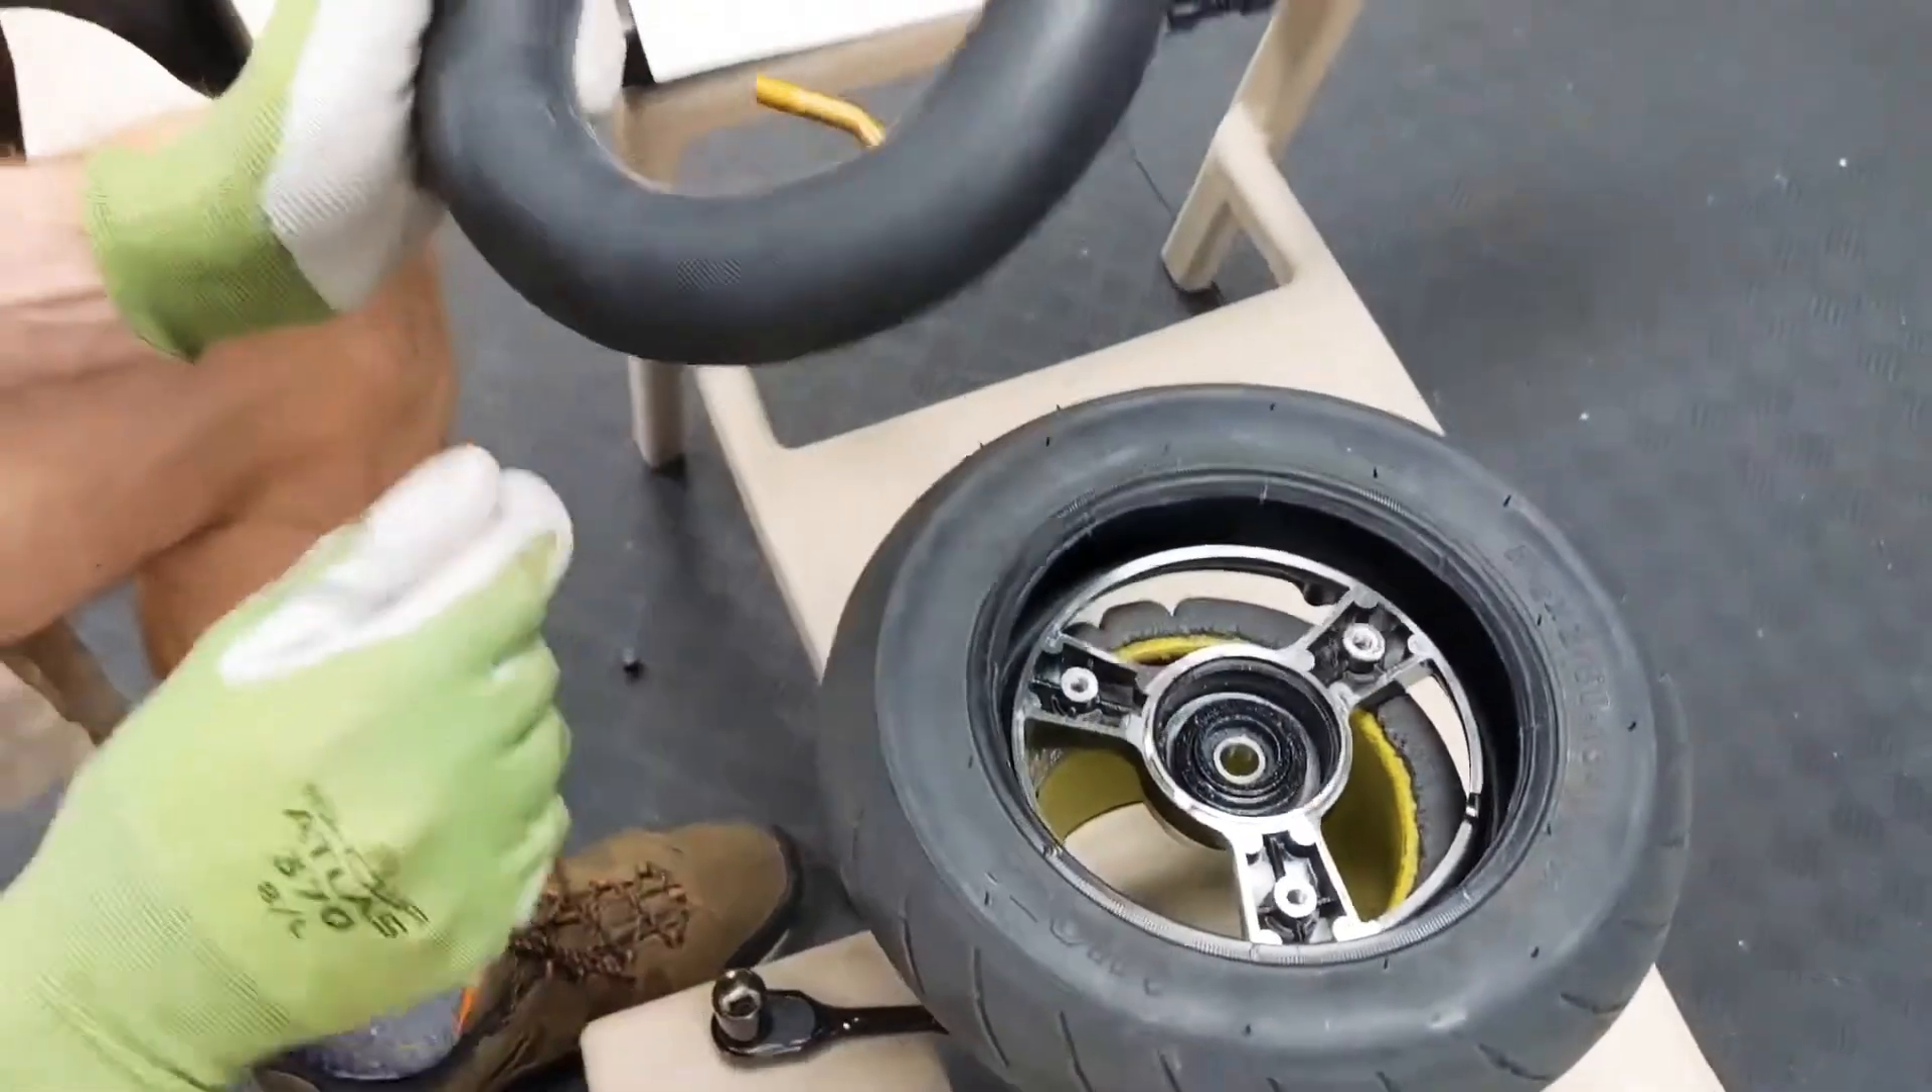And there we are. The tube is out of the tire.